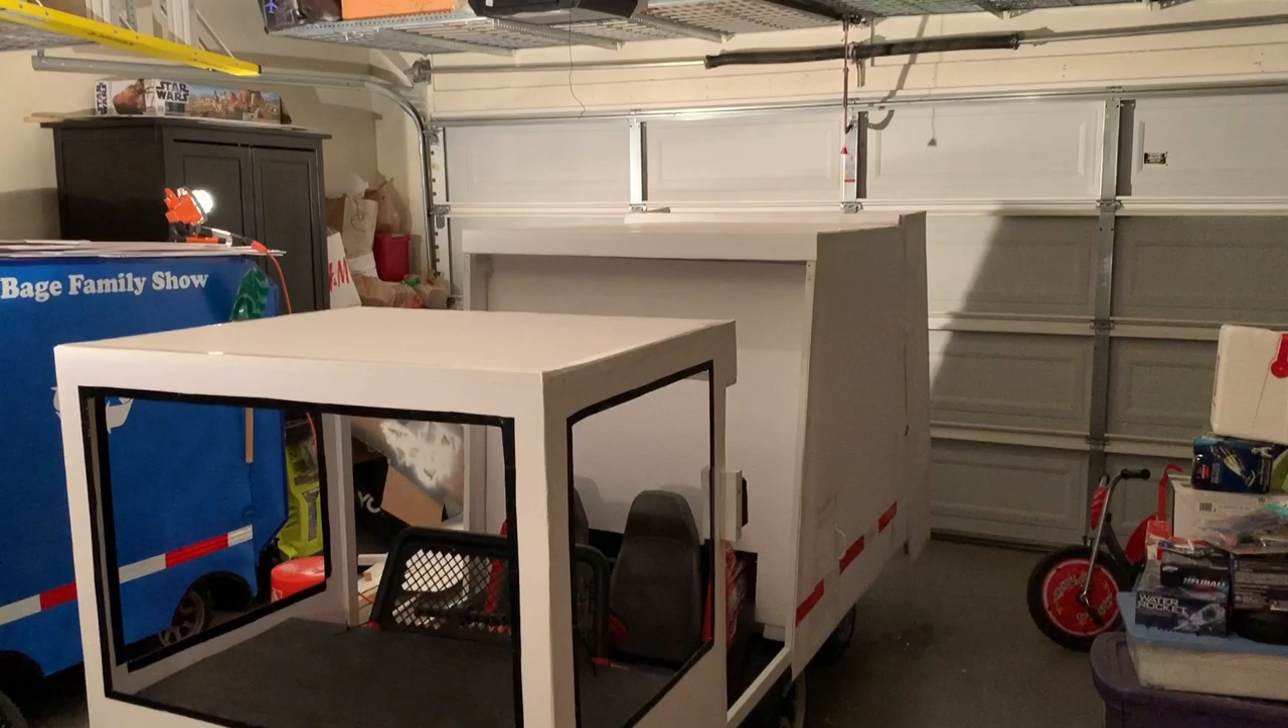The truck is finished with the exception of the rotating beacon. It's going to go up on top.